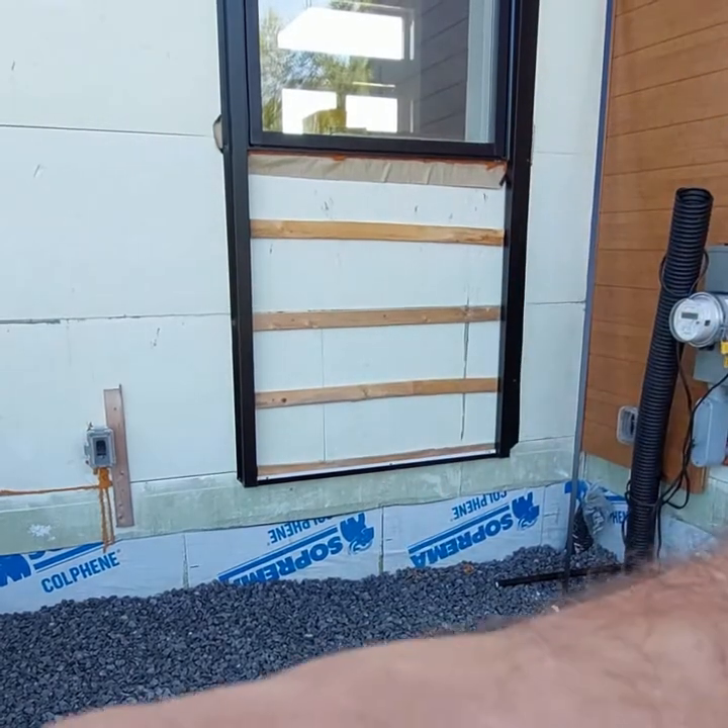I've put strapping on the back here to set ourselves straight and that's where the ribs behind the panel will be sitting at.